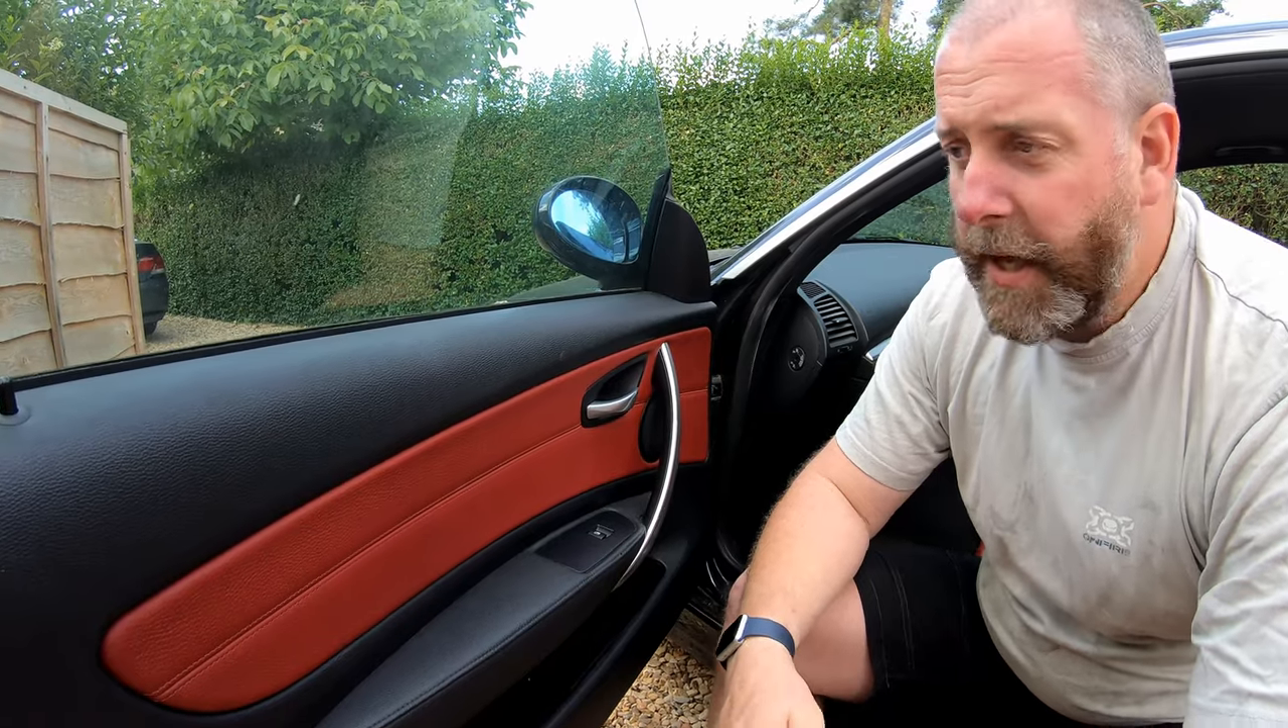That is the door card fitted.